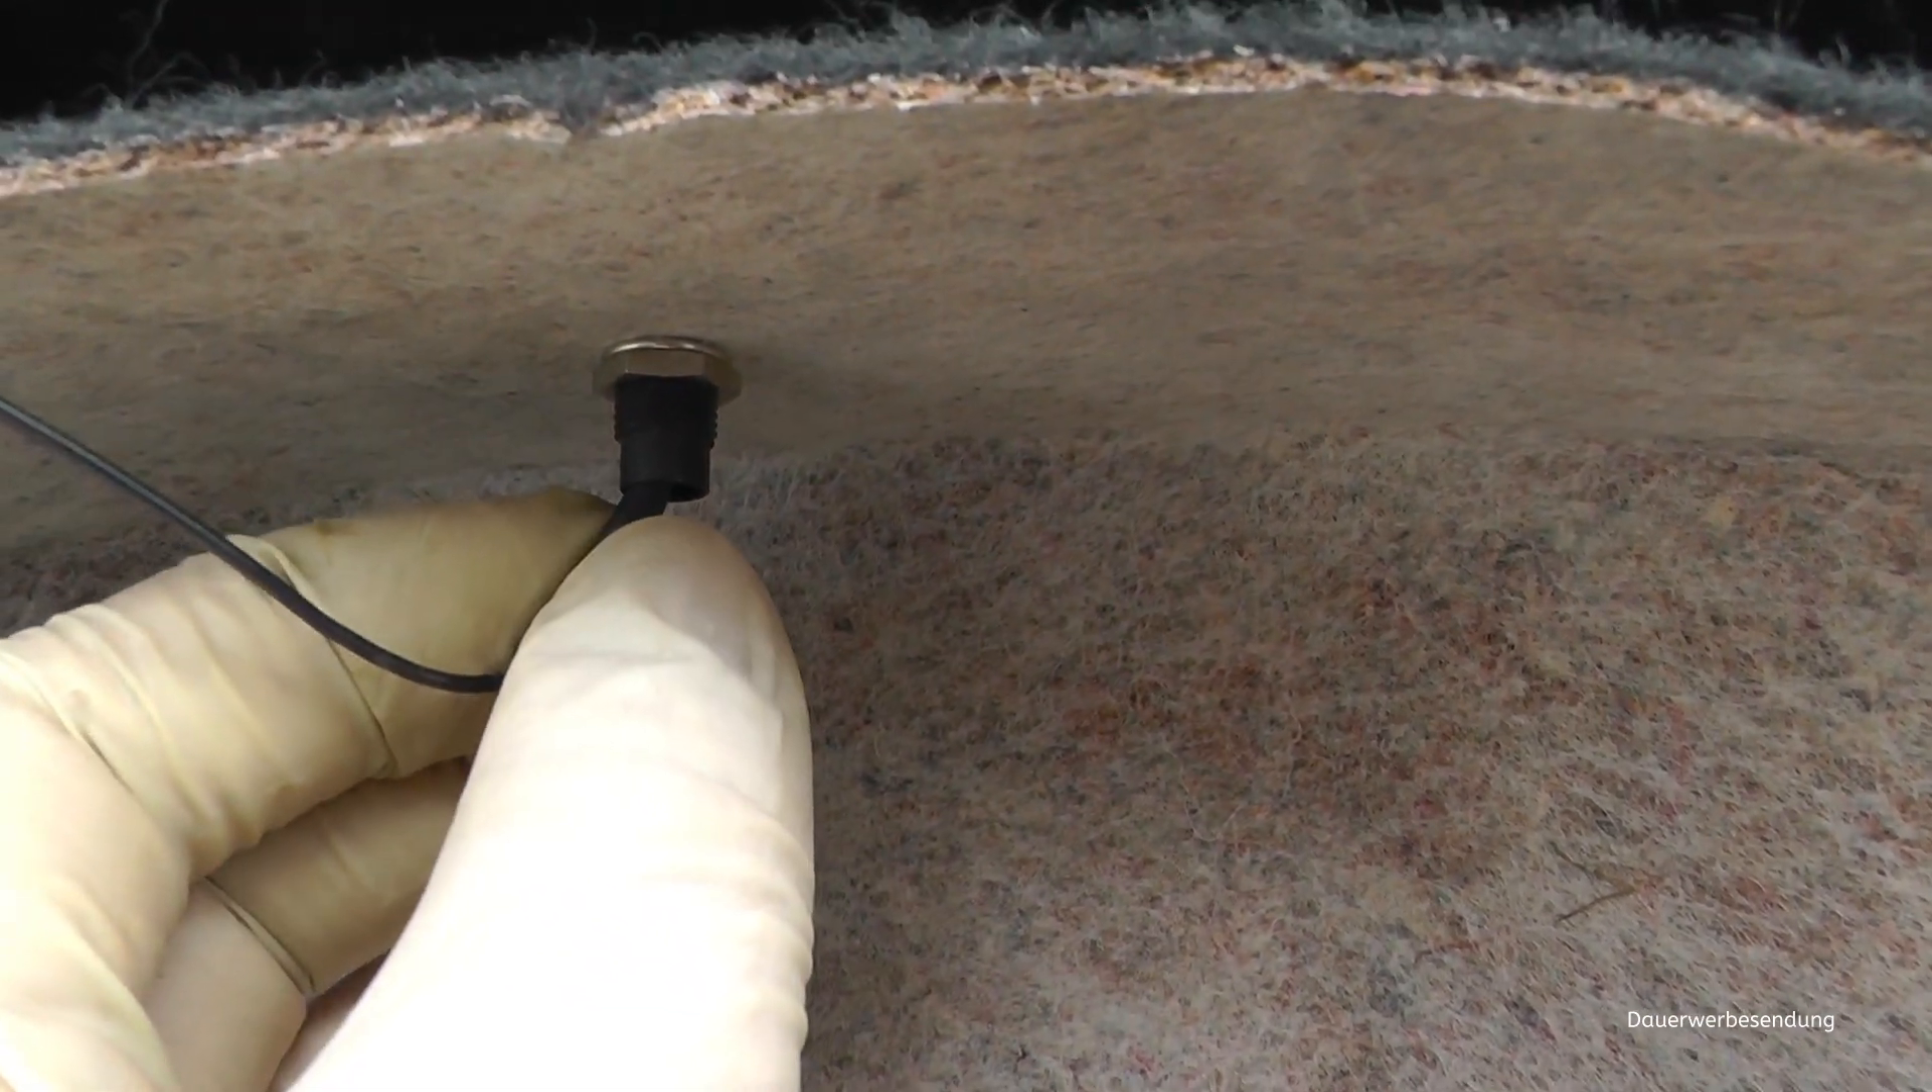Ich habe die LED einfach hier drangeschraubt, Loch durchgebohrt, LED eingesetzt in einer LED-Fassung.